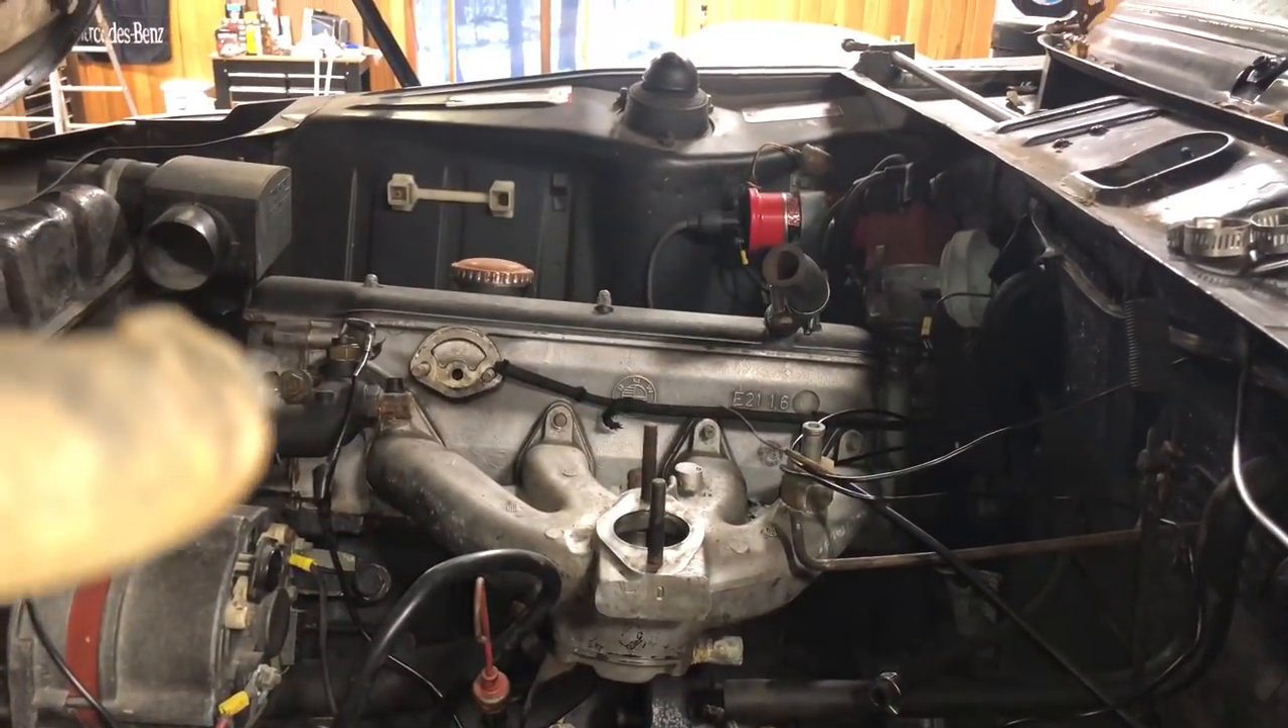I still have to take the old intake manifold off.